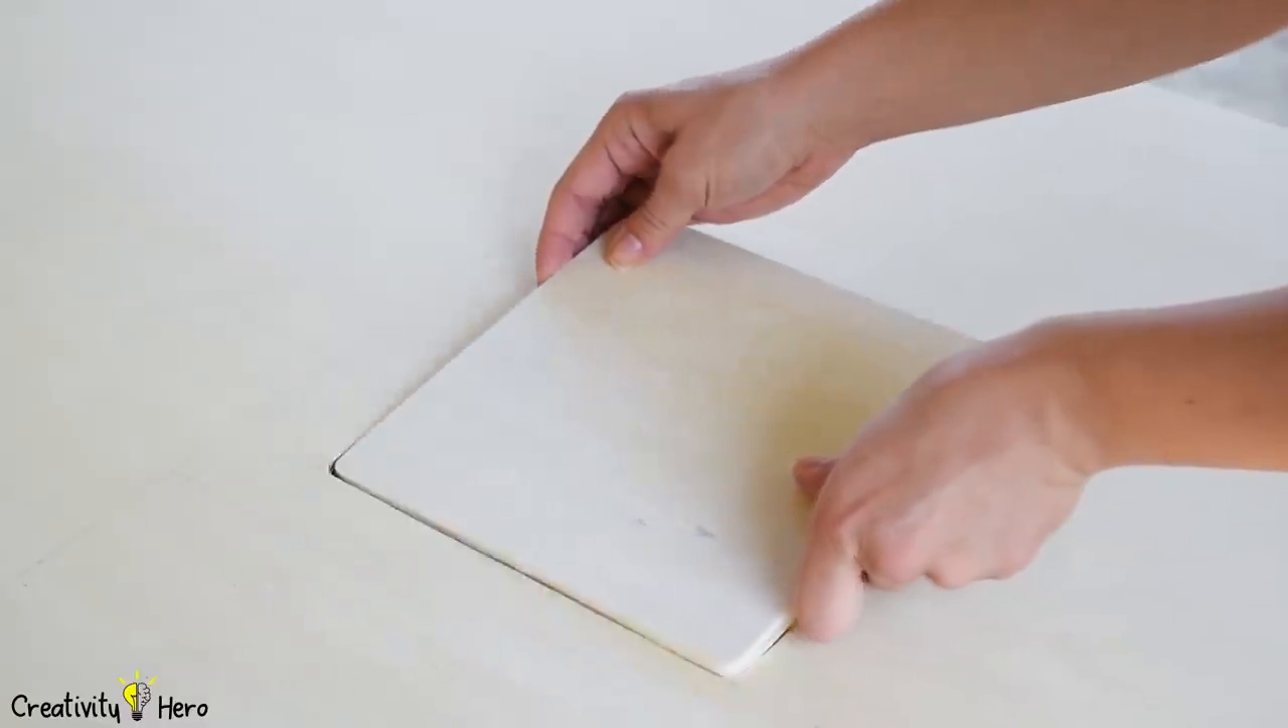Then I cut the insert for the router and used the sandpaper to make round edges. It is a perfect fit for the opening.